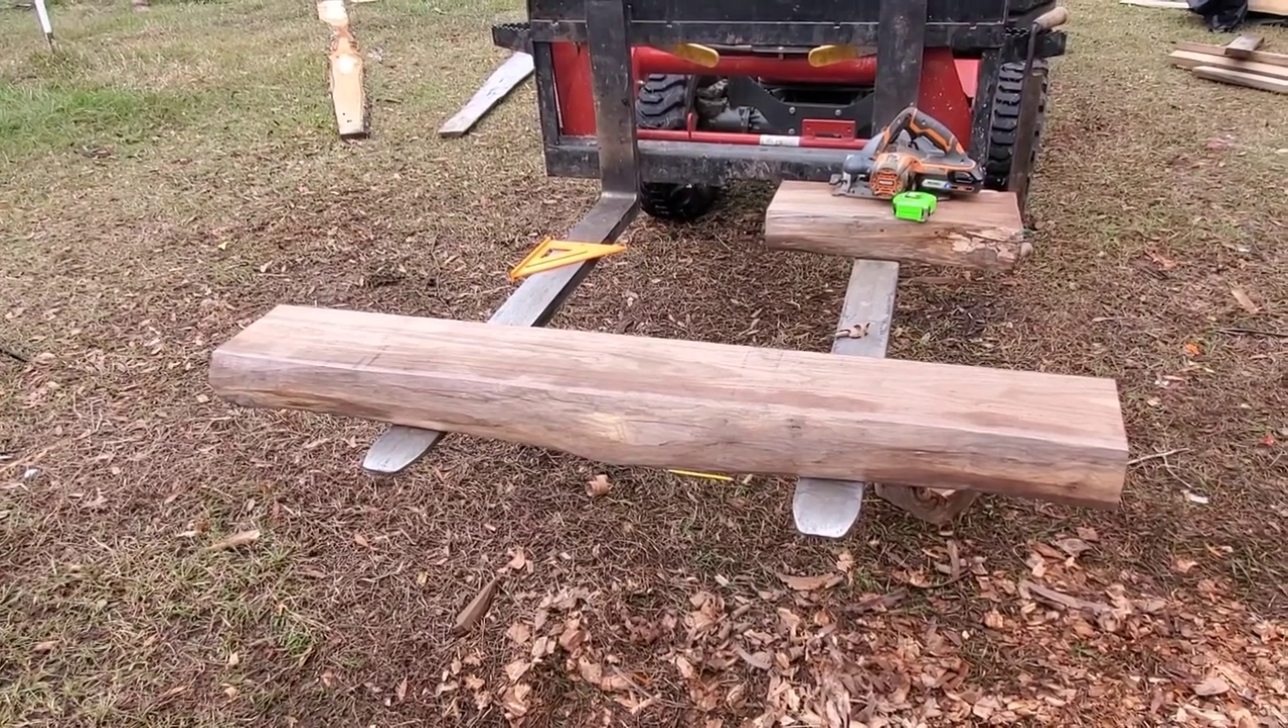We have a mantle now. Now, we just got to get everything else put up and then get this mounted.